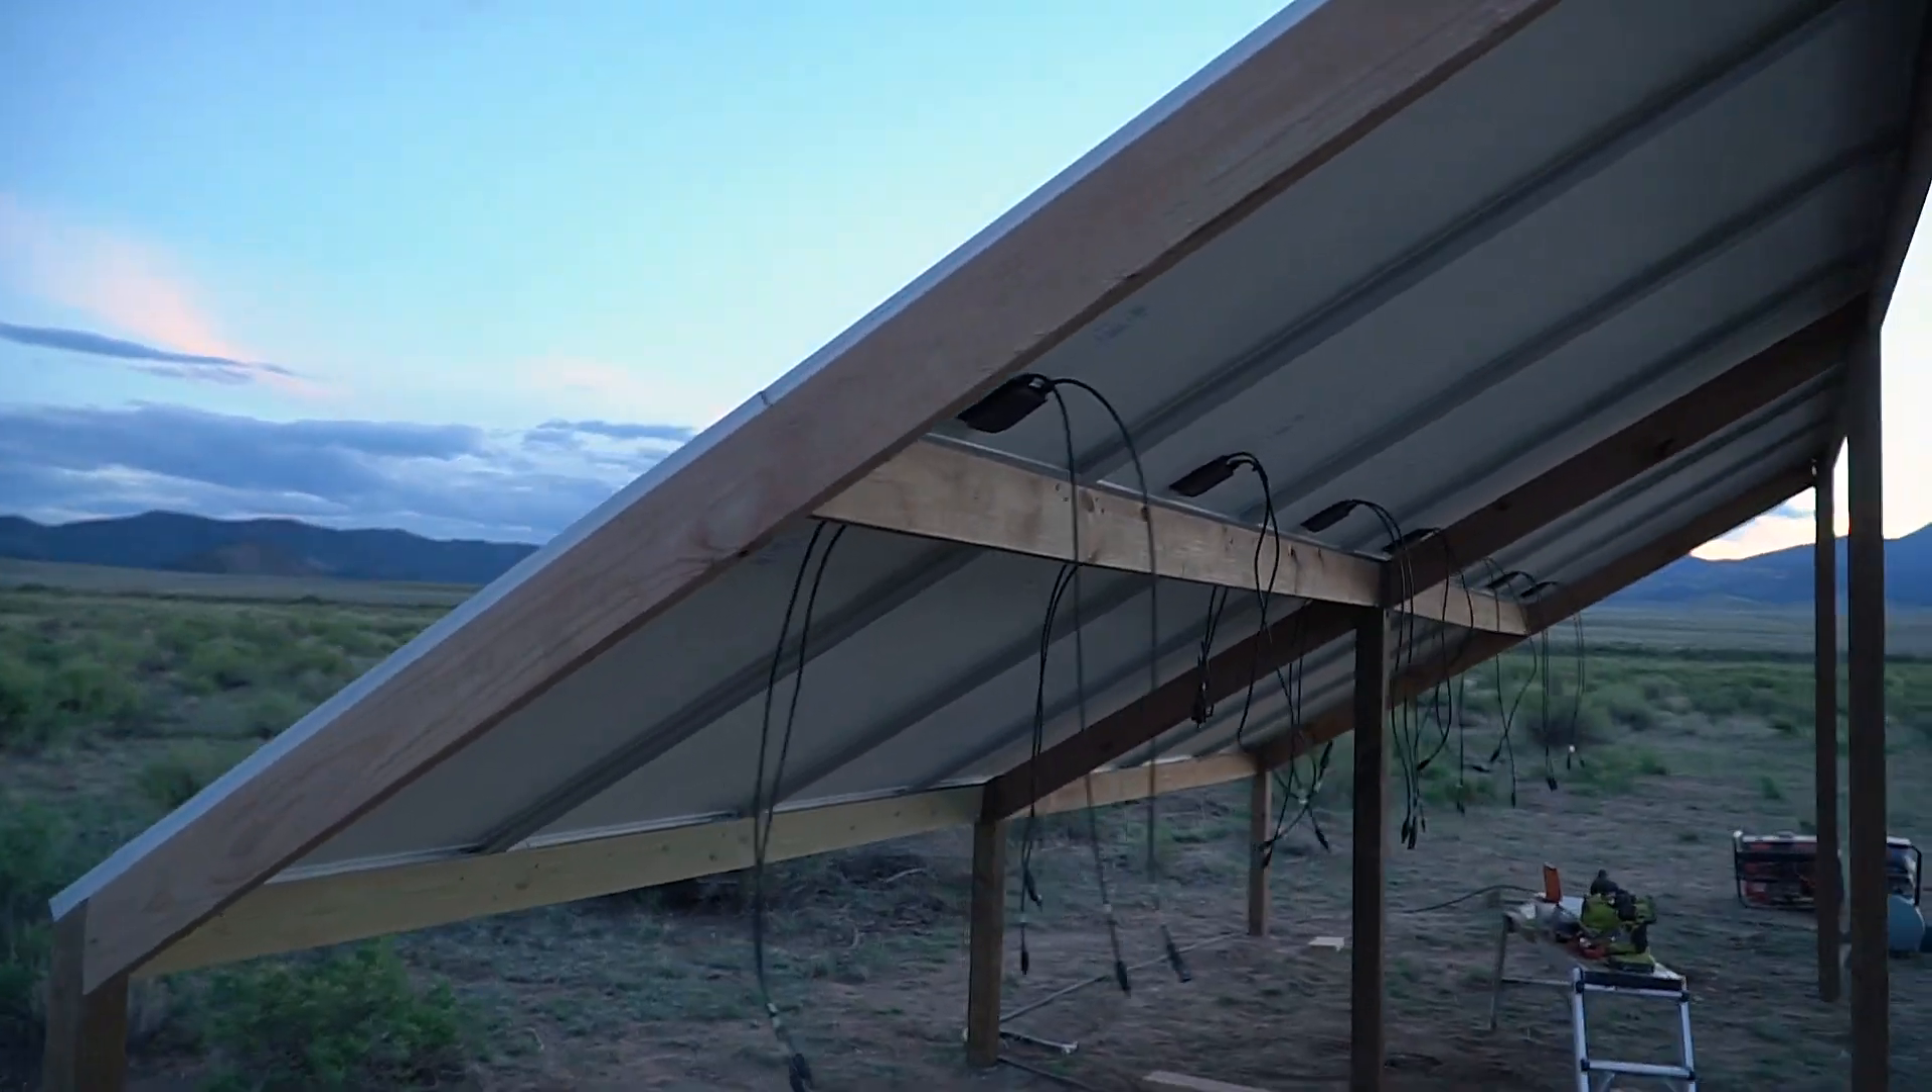Just like that, we've got our 14 panels mounted.